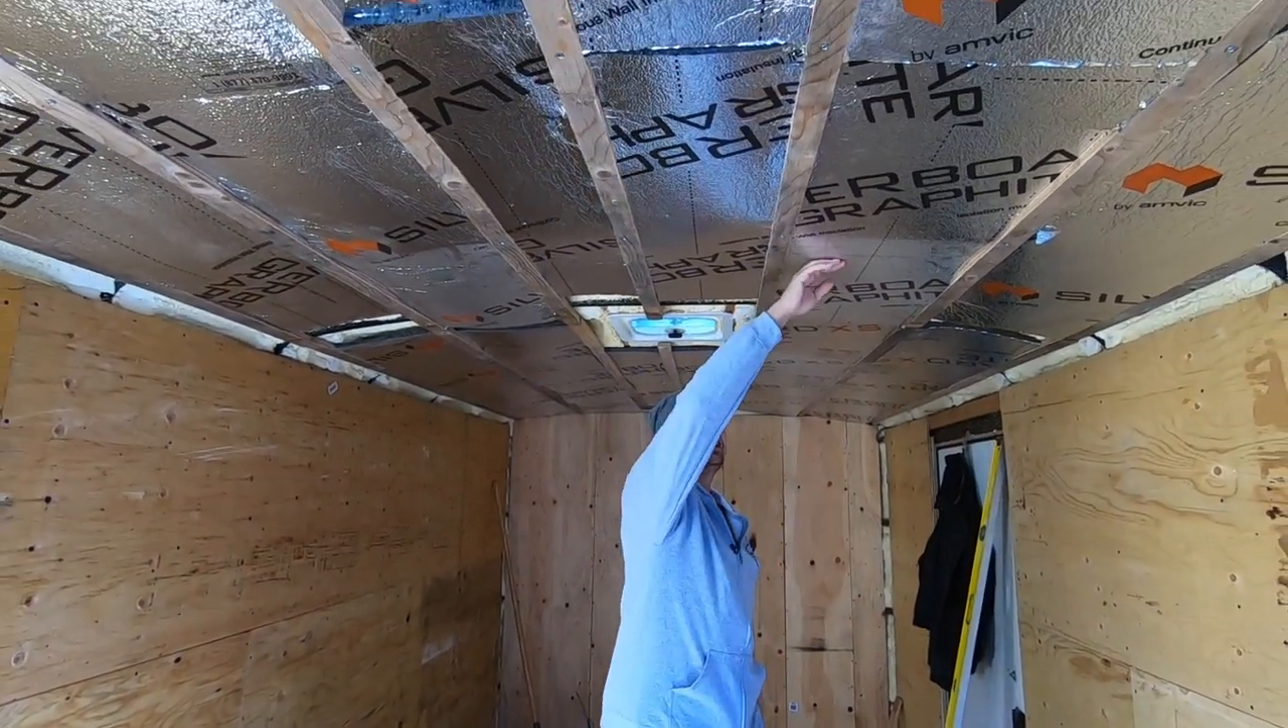We finished off insulating the ceiling mostly. We're about 90 % done. I've got a little bit of stuff to do just filling in these little areas.